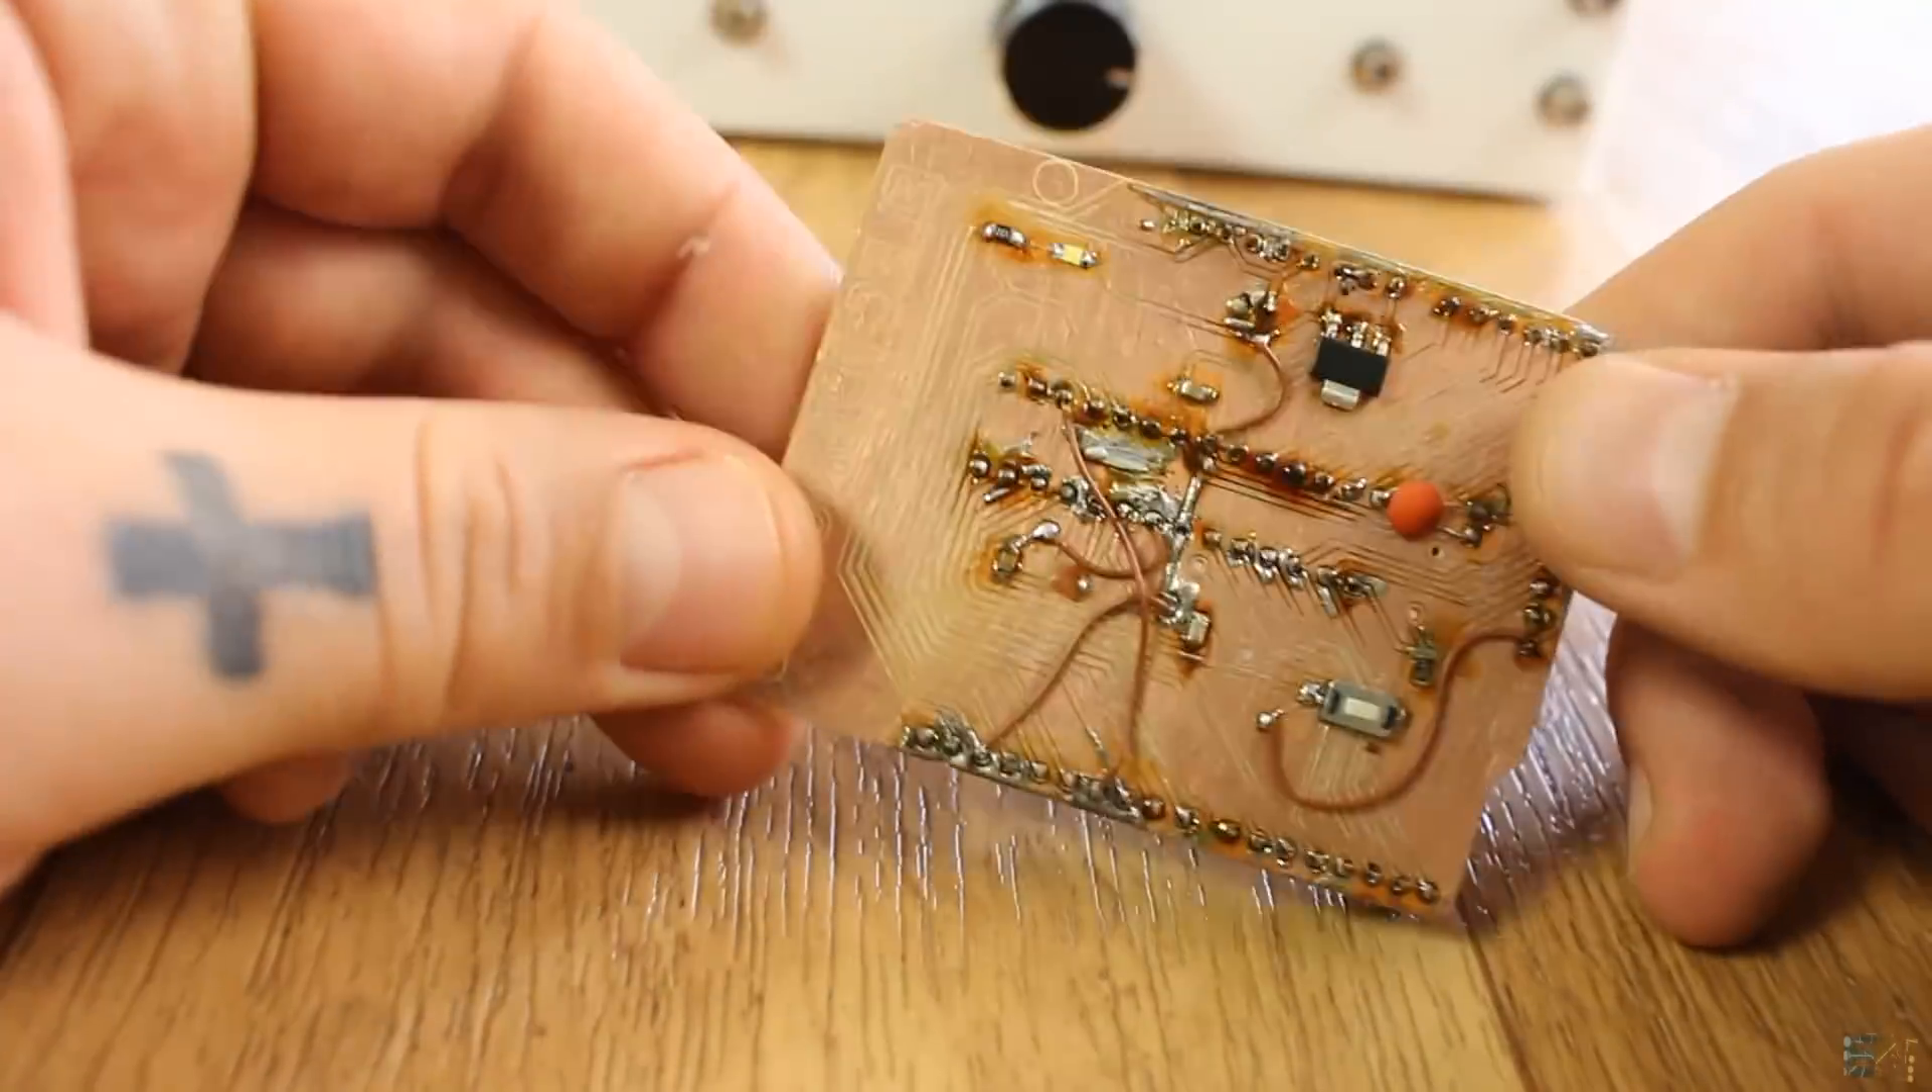The board looks nice and after testing for shorts, pass another time some sandpaper and clean it, I've soldered the components and this is the final board.